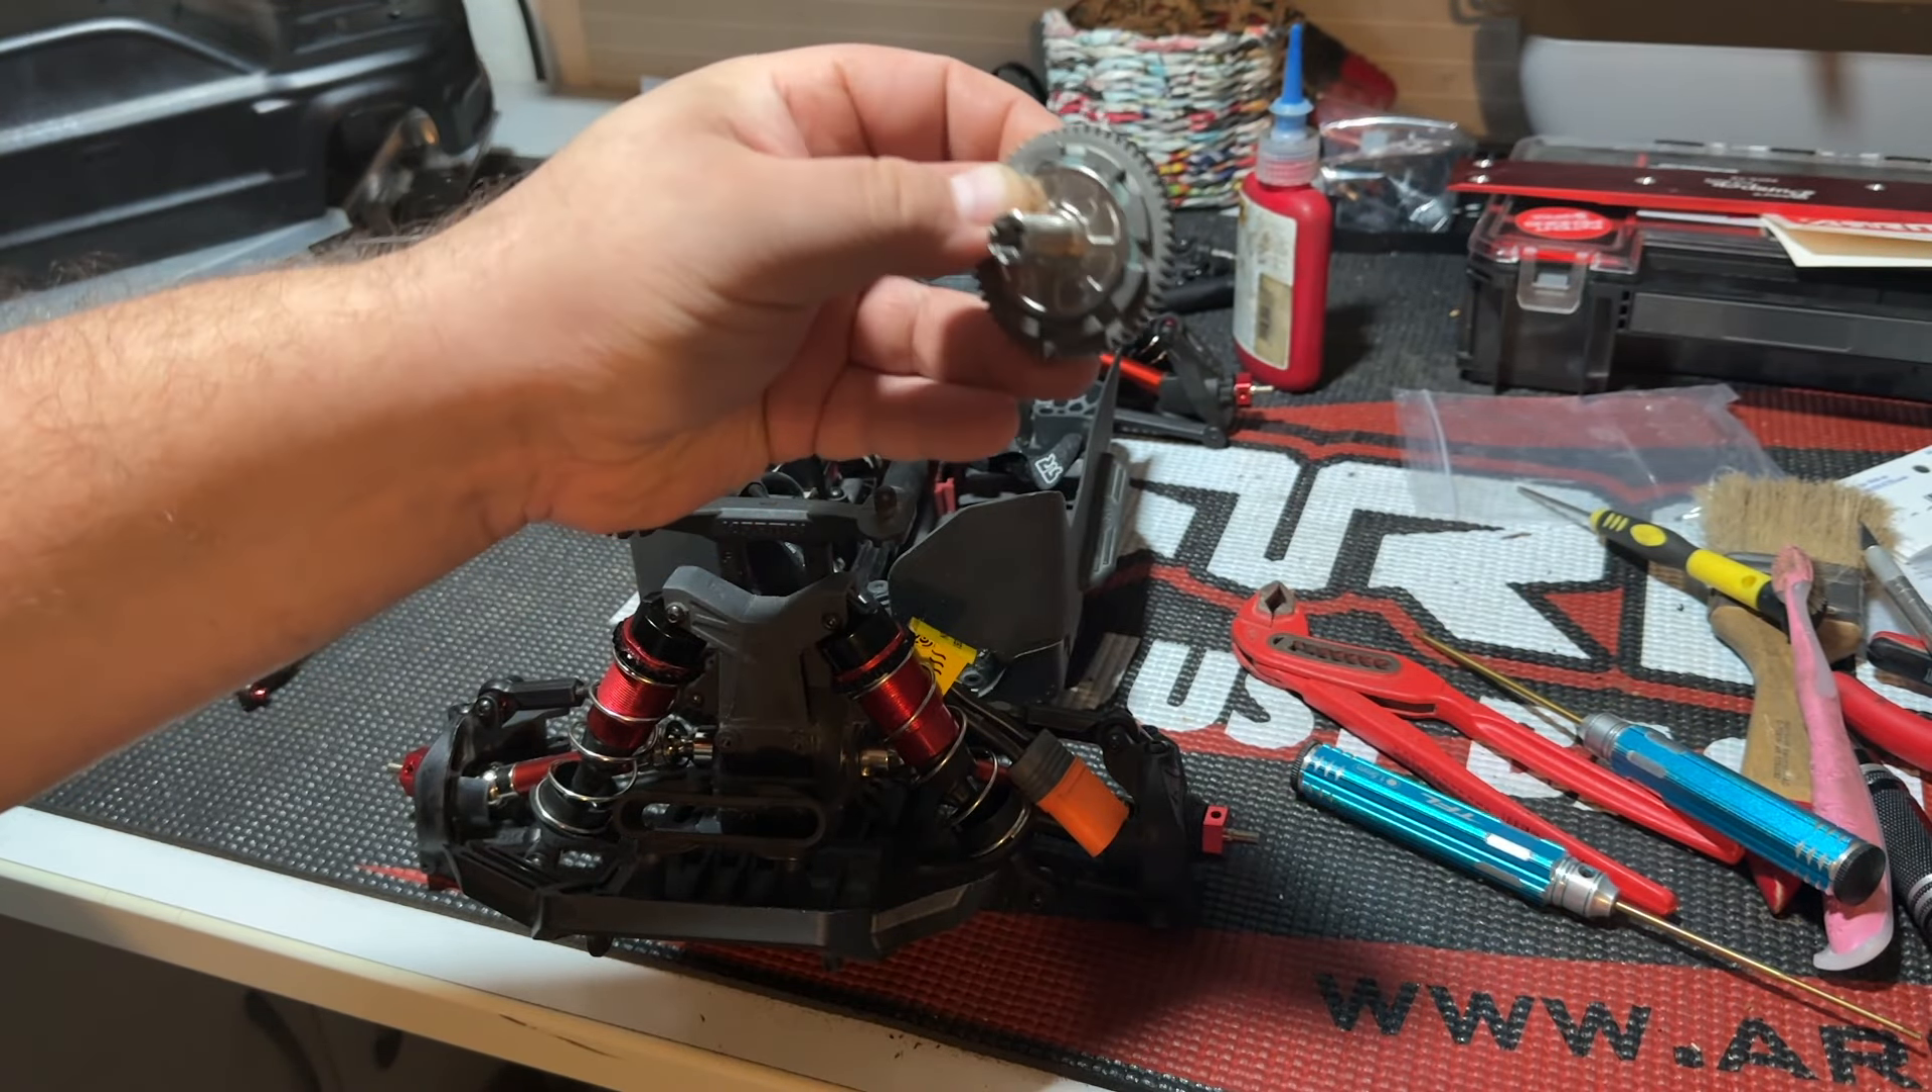Was noch, äh, ja, diese ziemlich schwere Slipperkupplung muss ich noch einbauen.